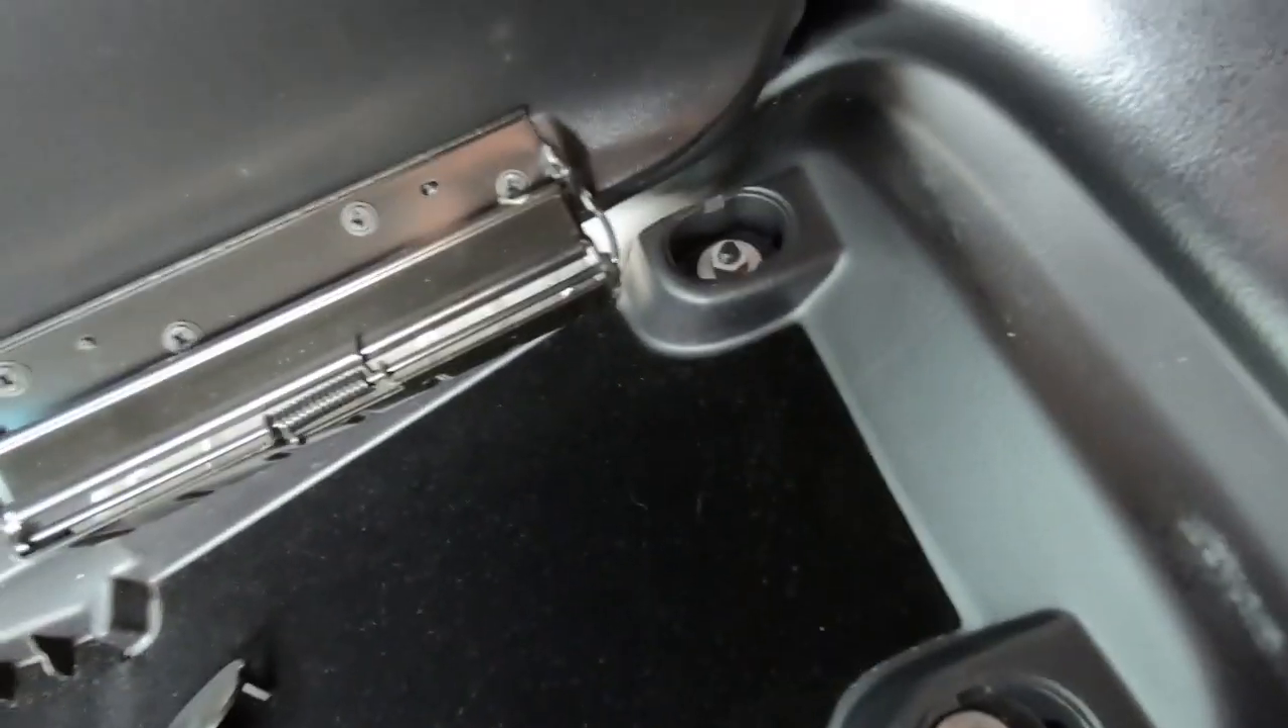I don't think I have enough fingernail to do it but there's two 10 millimeters under here that we need to remove.